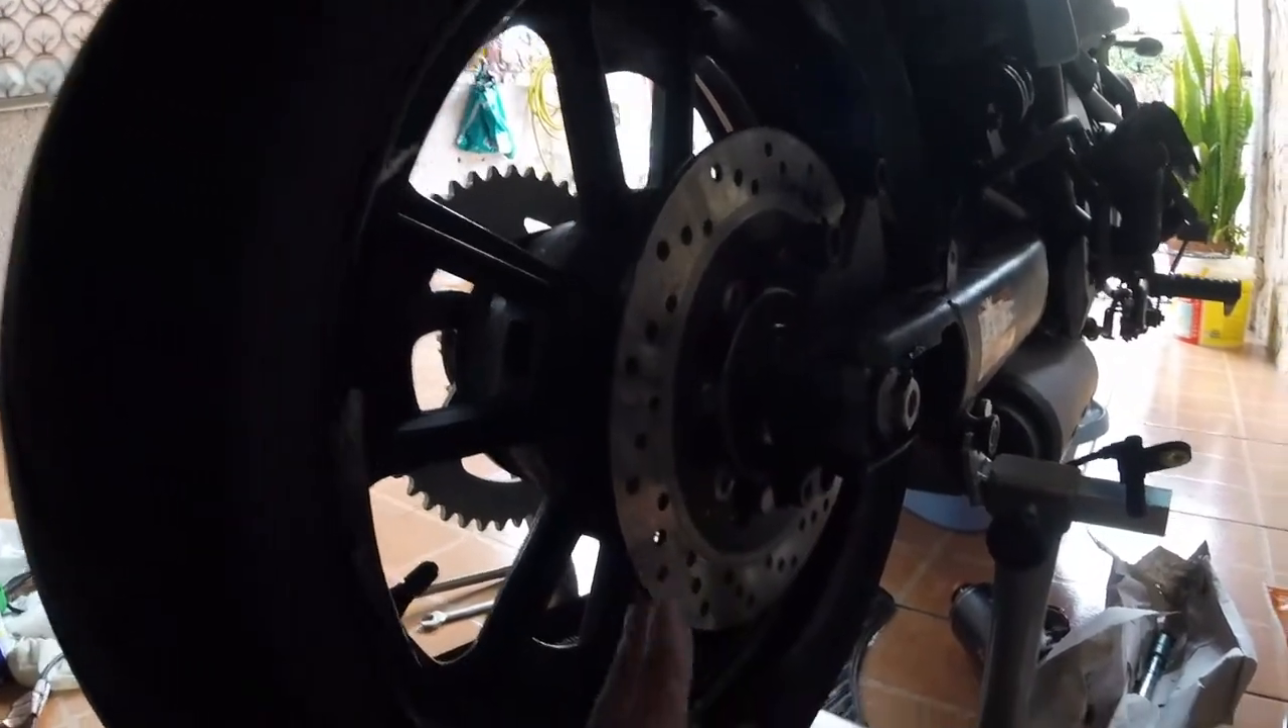Dessa forma, eu consegui colocar a roda no lugar, sem bagunça, sem sujeira, sem sujar disco de graxa, sem nada.